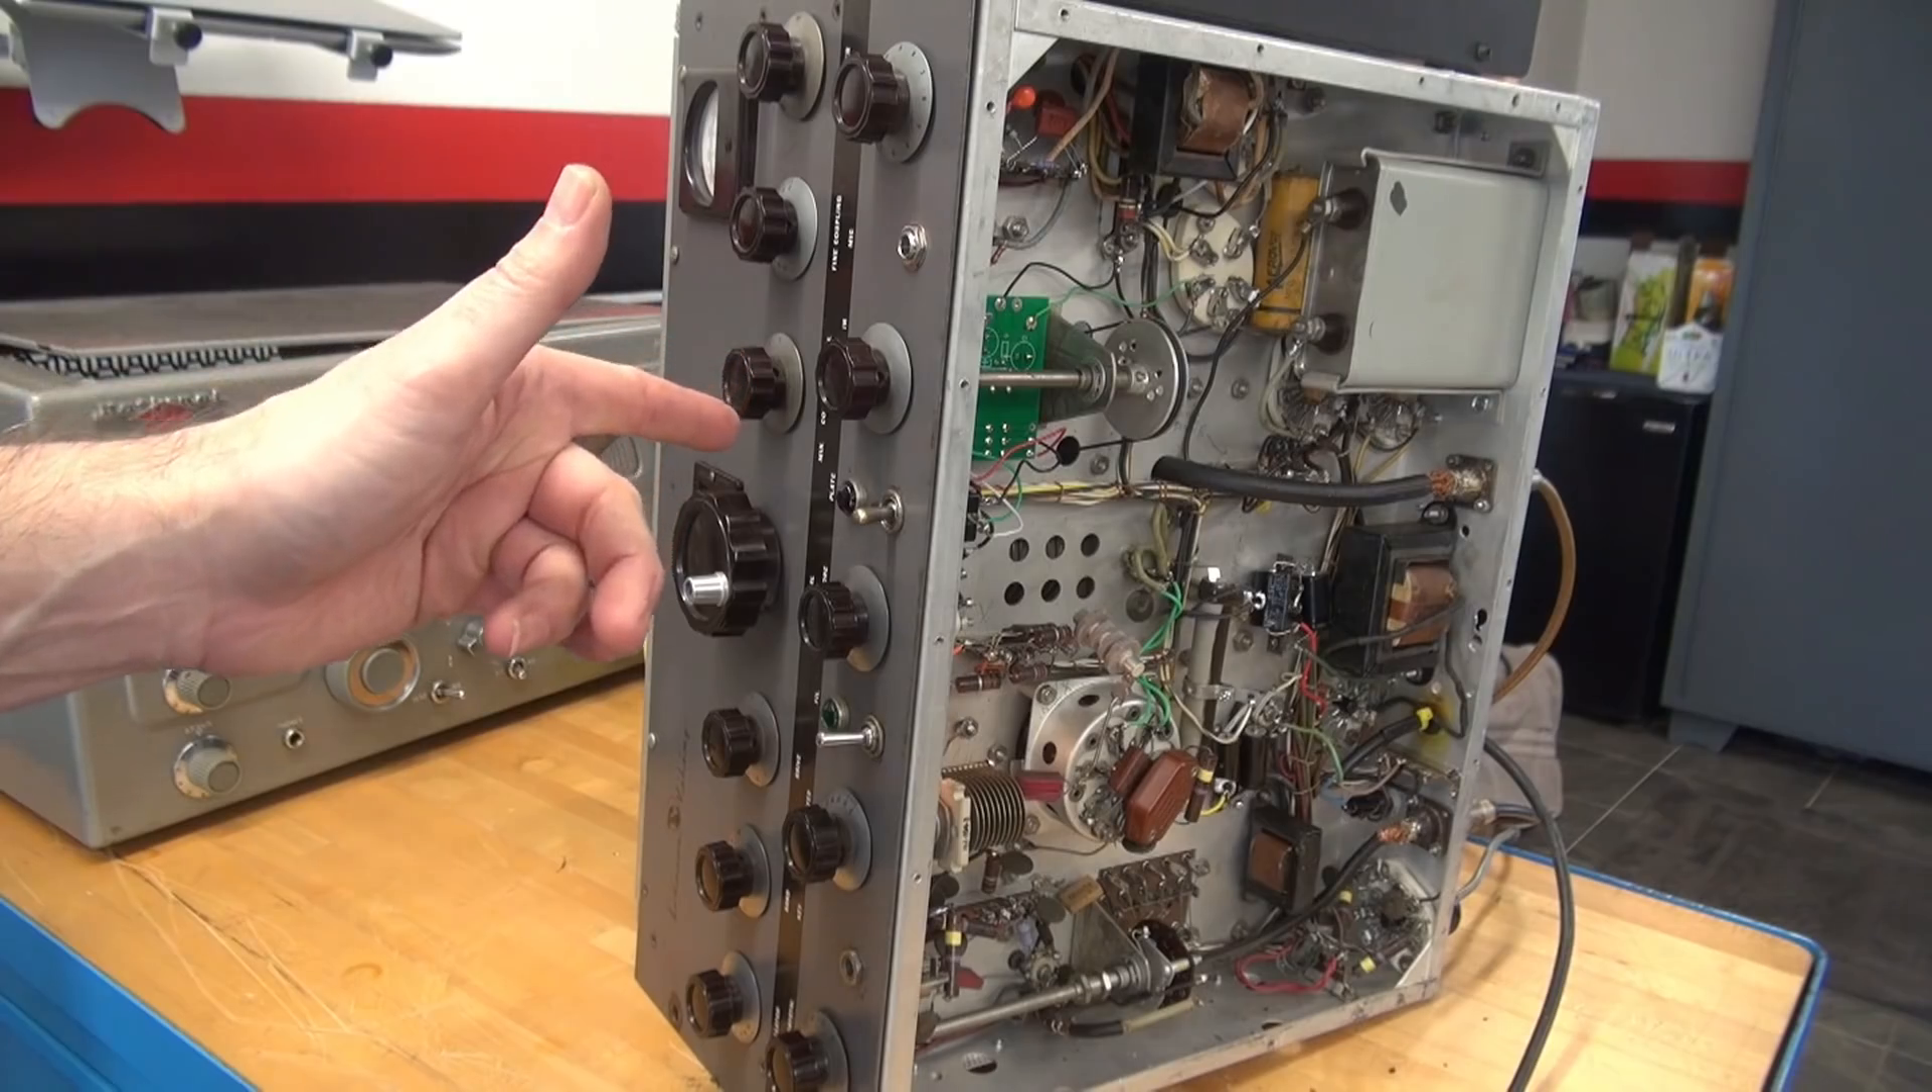I don't have the bottom cover installed.